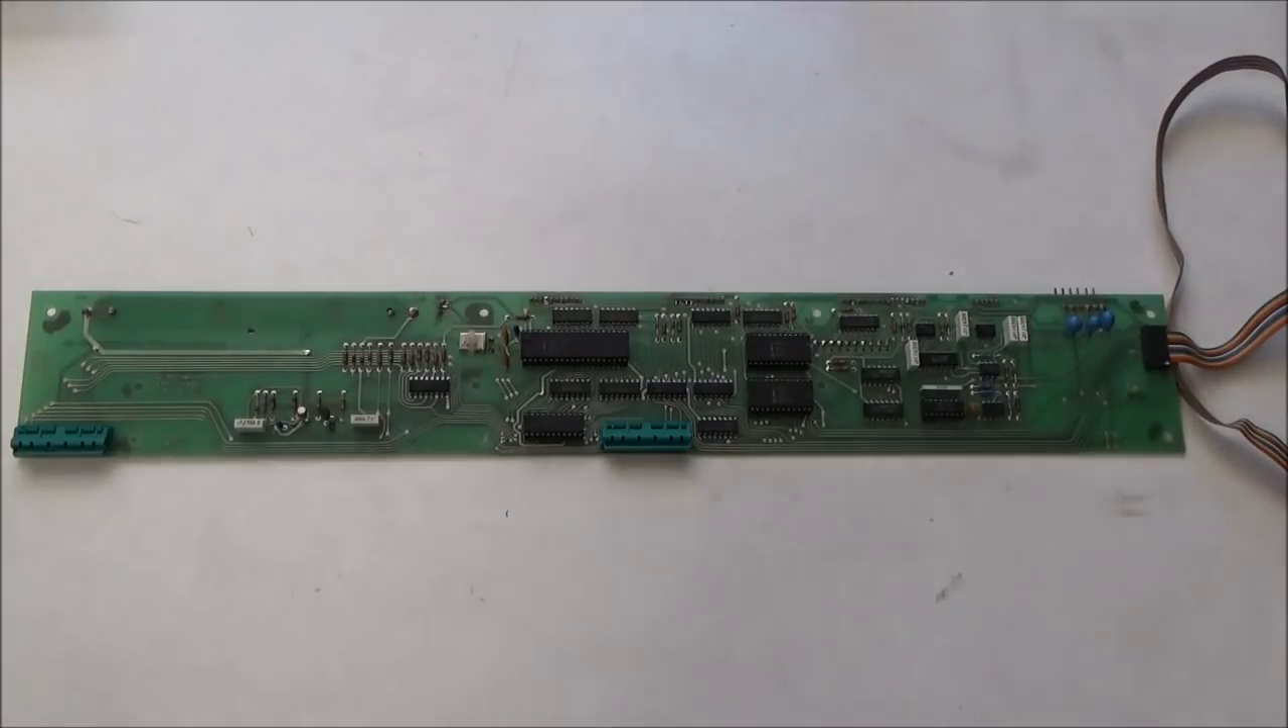So now we've got the CPU board out and can have a closer look at it.